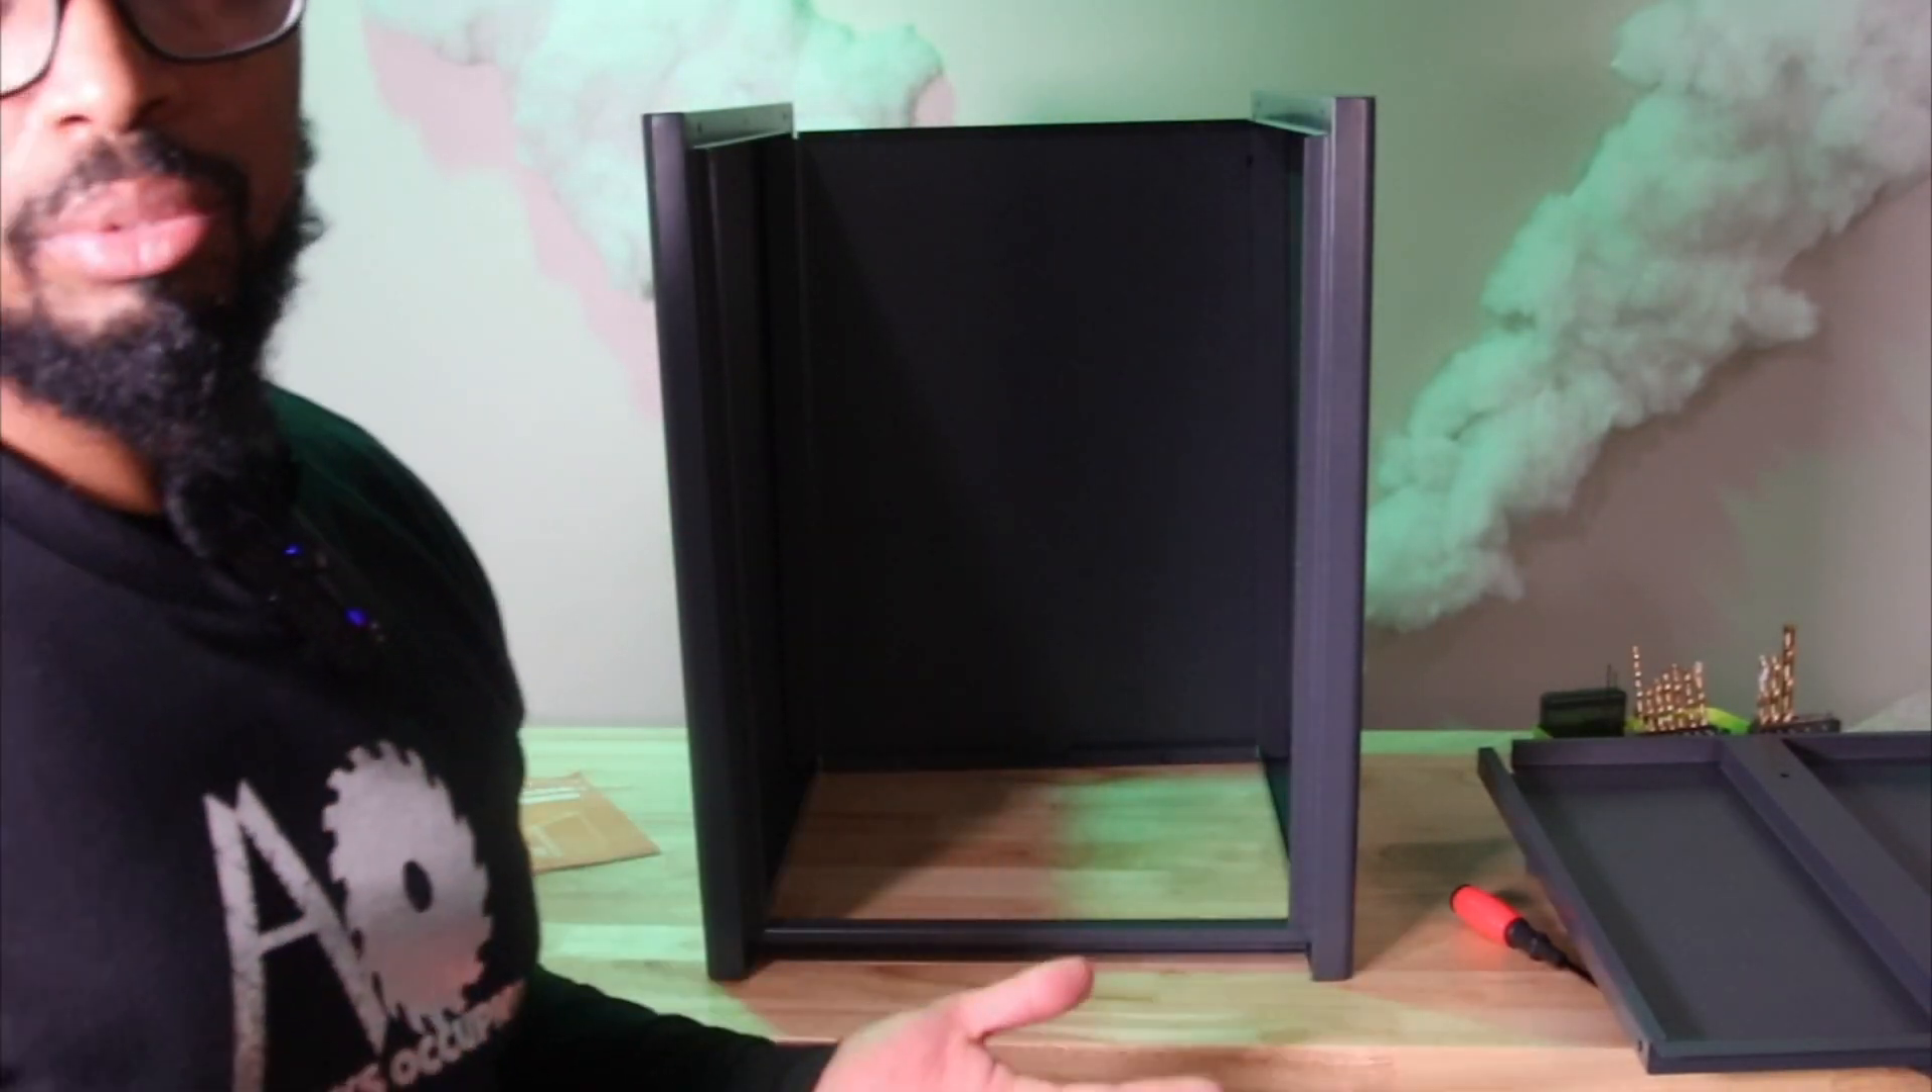We still have the locker door to put in.